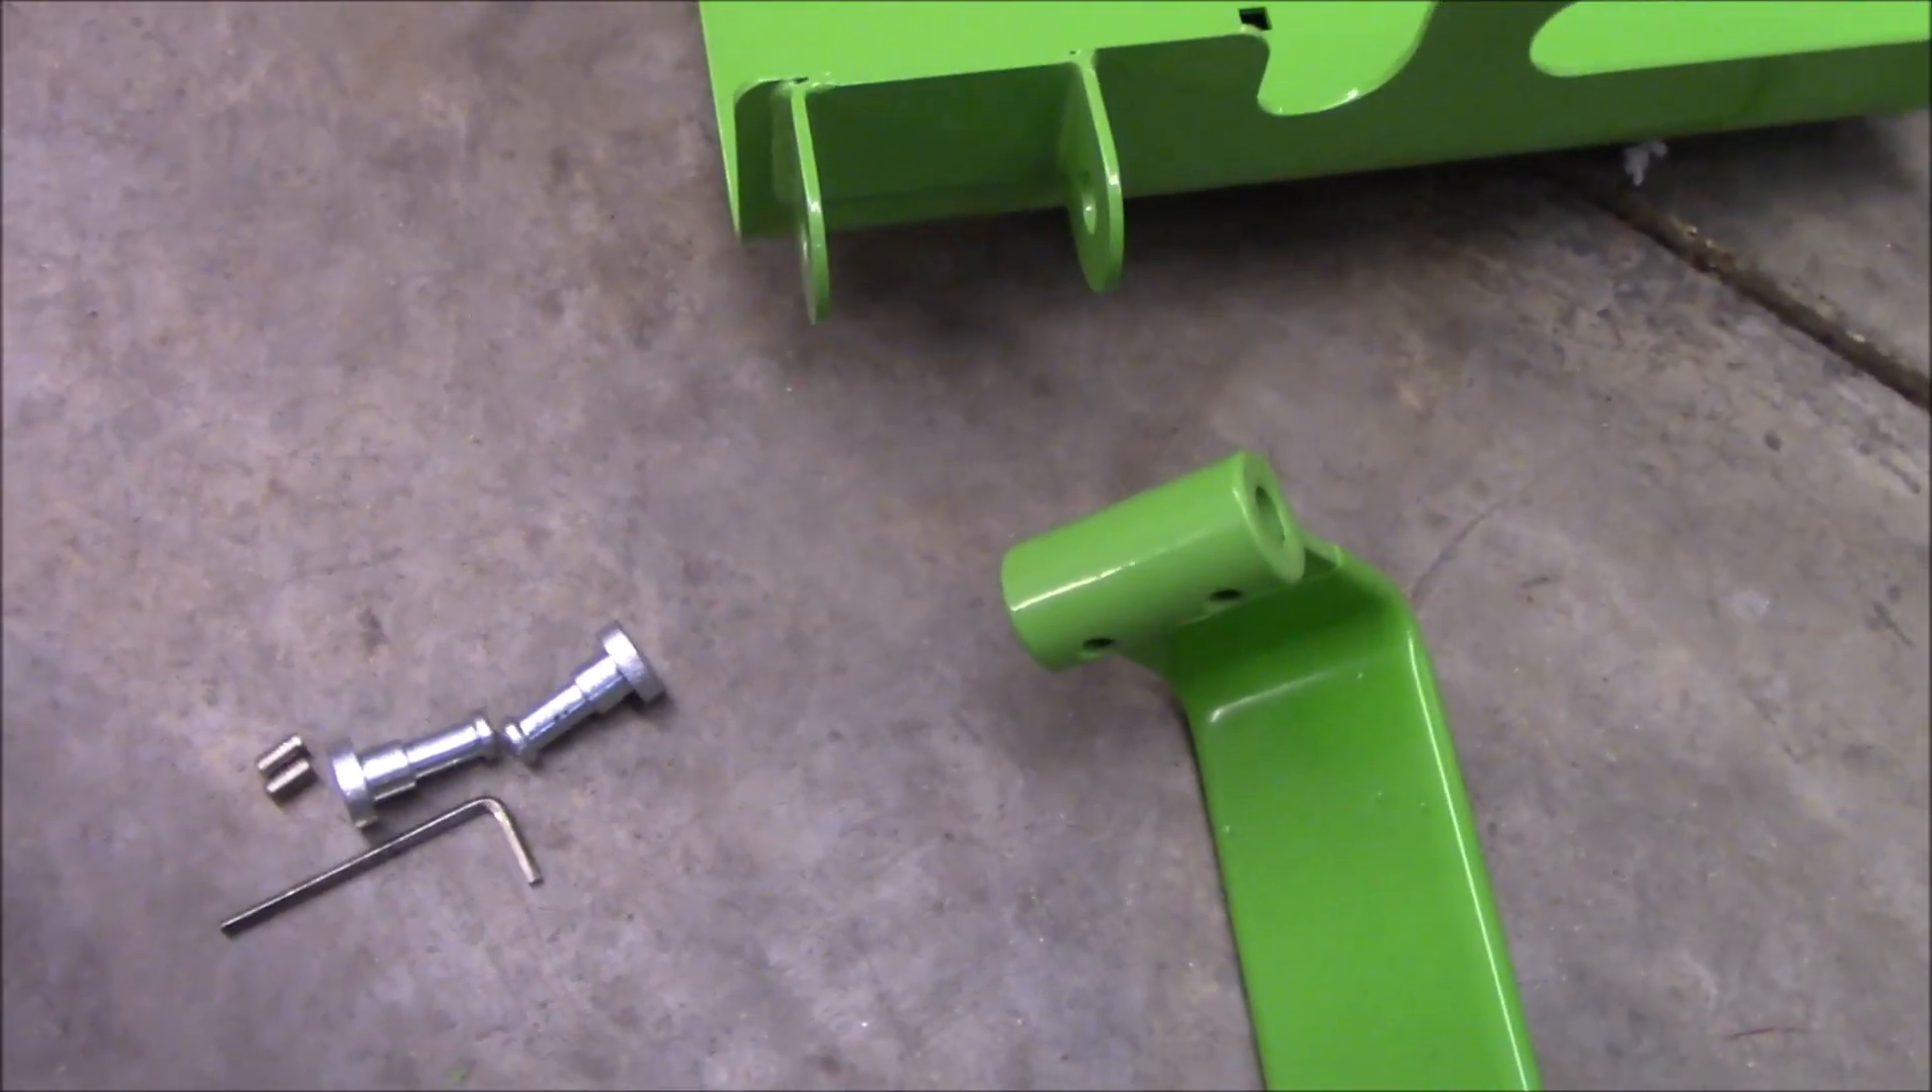Hey guys so I'm removing this top bar well I have just removed it so I wanted to show you how that works.